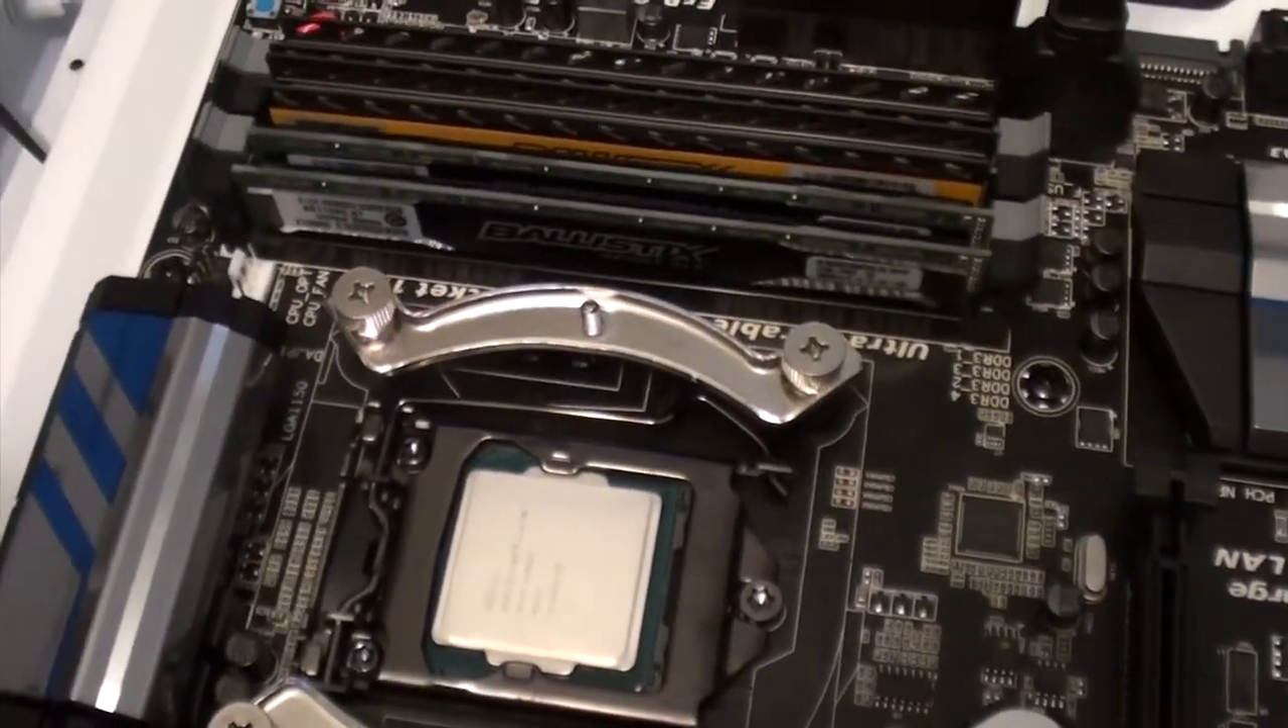The CPU is socketed in there.